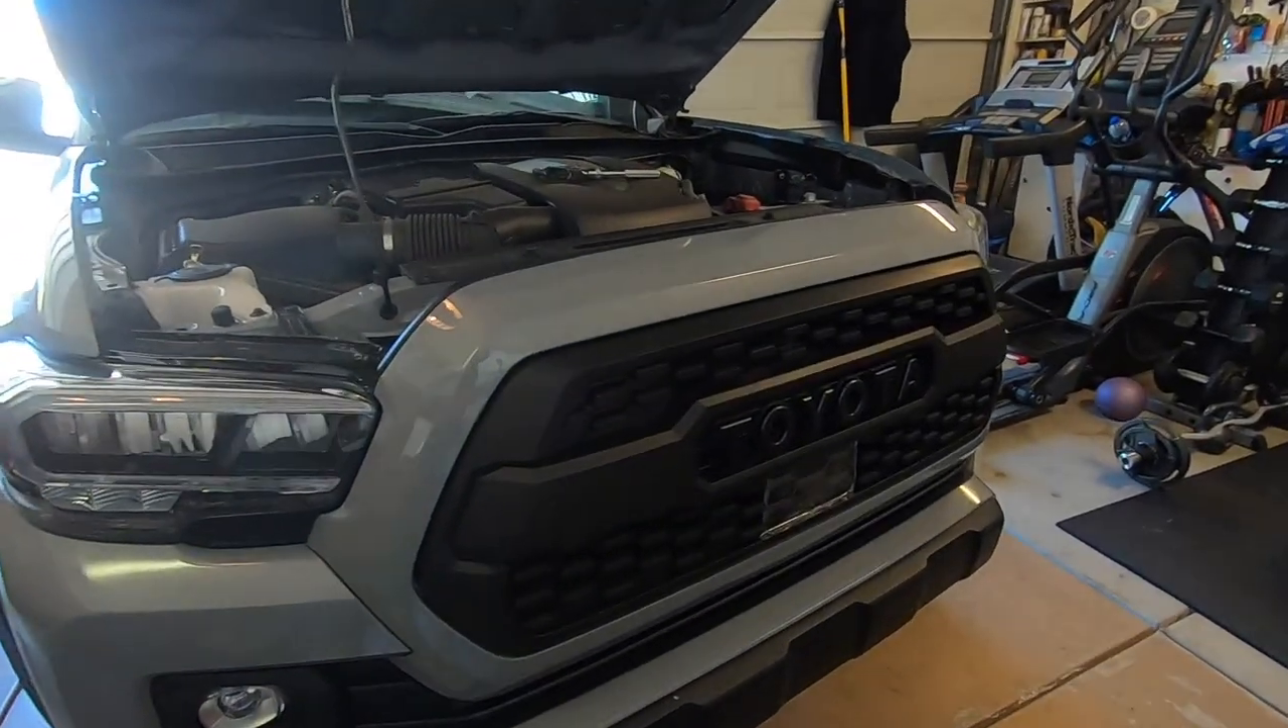And now the whole grills in we just have to connect the sensor which is going to be pretty easy.